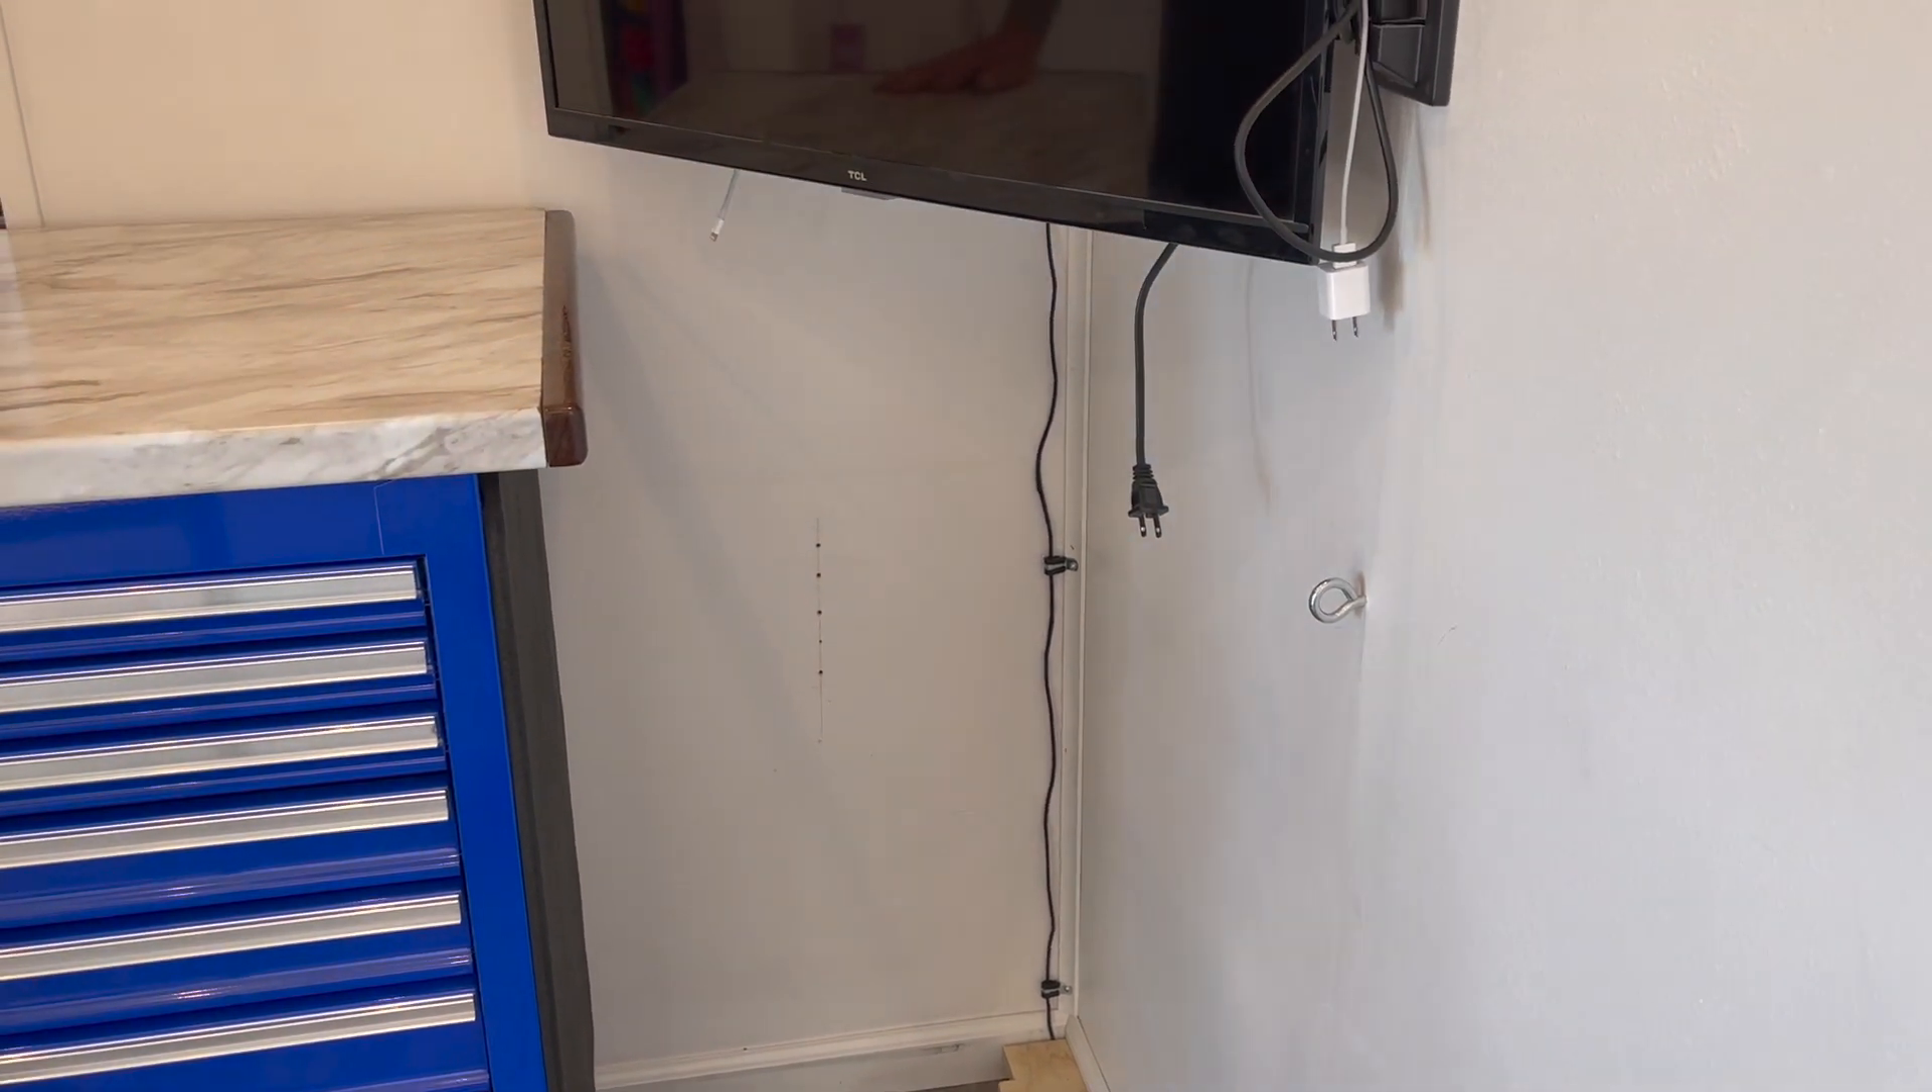And we mounted the power cord to the wall yeah so we've got that all mounted so that the wheels can't get tangled up tangled up in it.